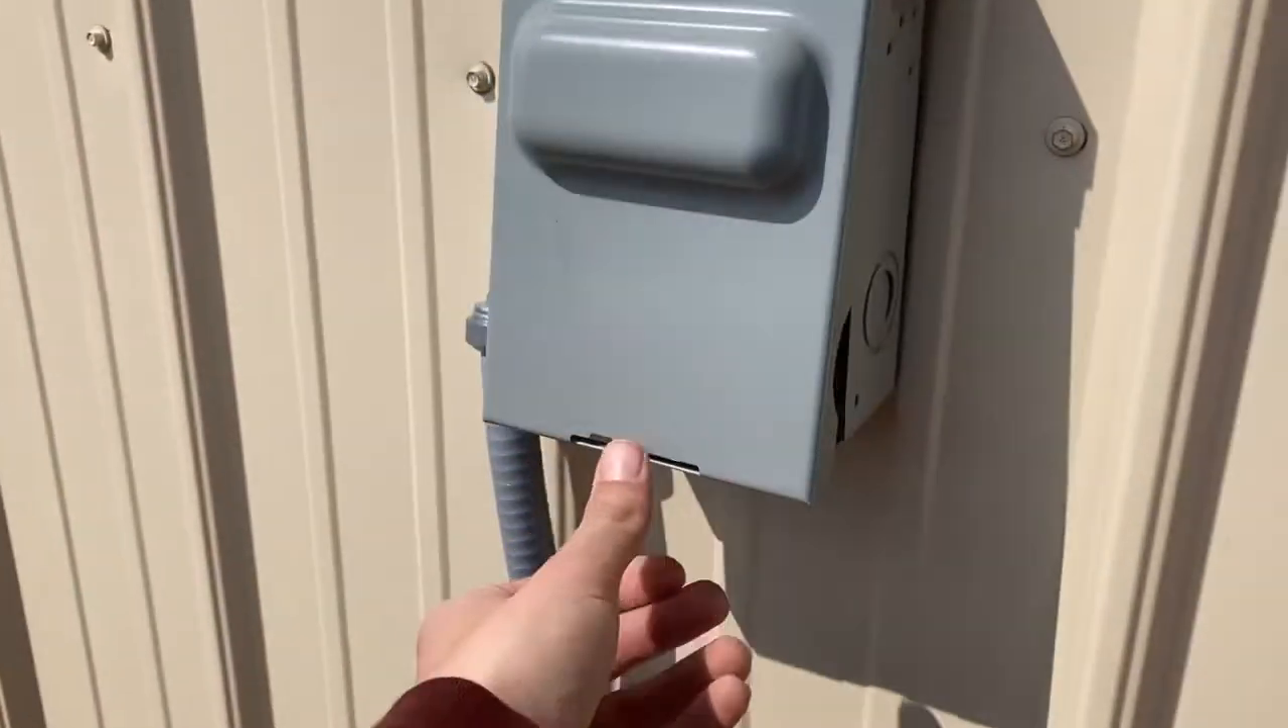So of course we have our shut off here. Um, so that is all good to go stubbed in.